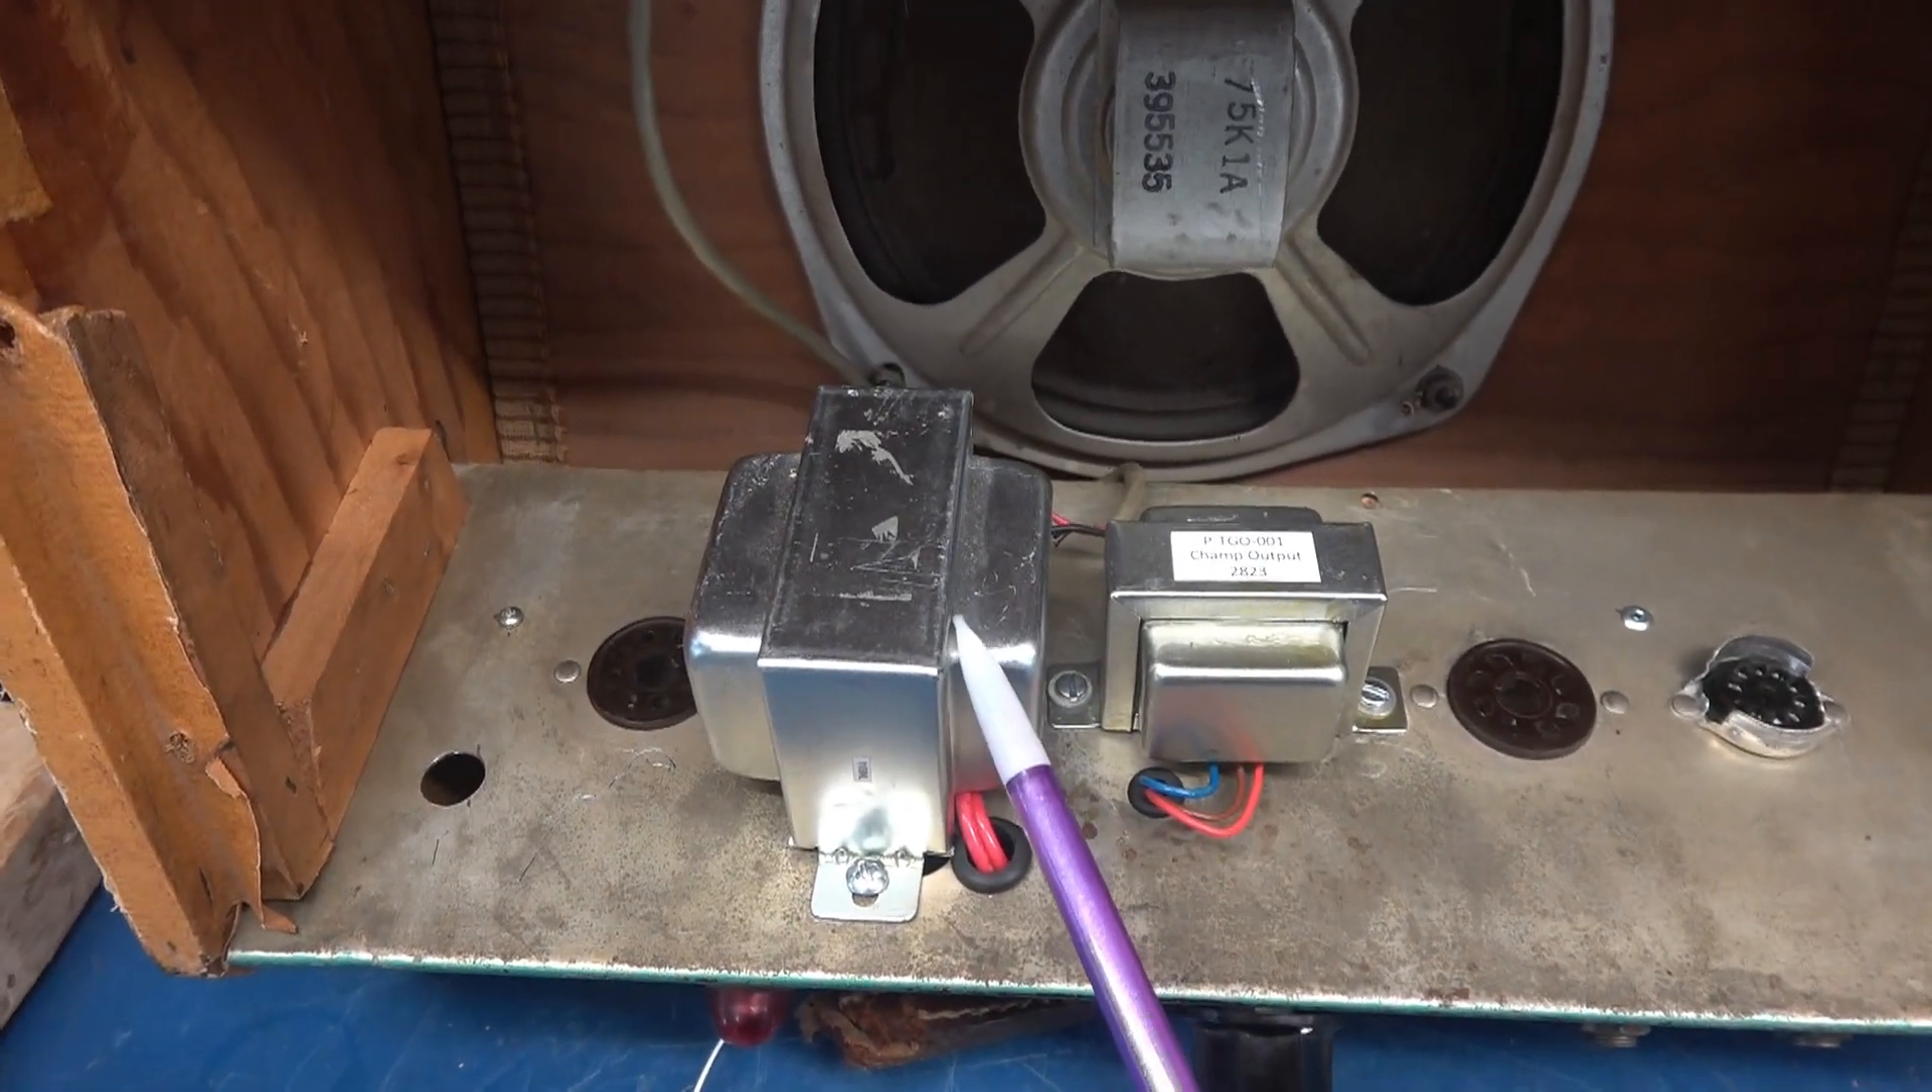I got the power transformer and the output transformer mounted. Relocated the AC in here.